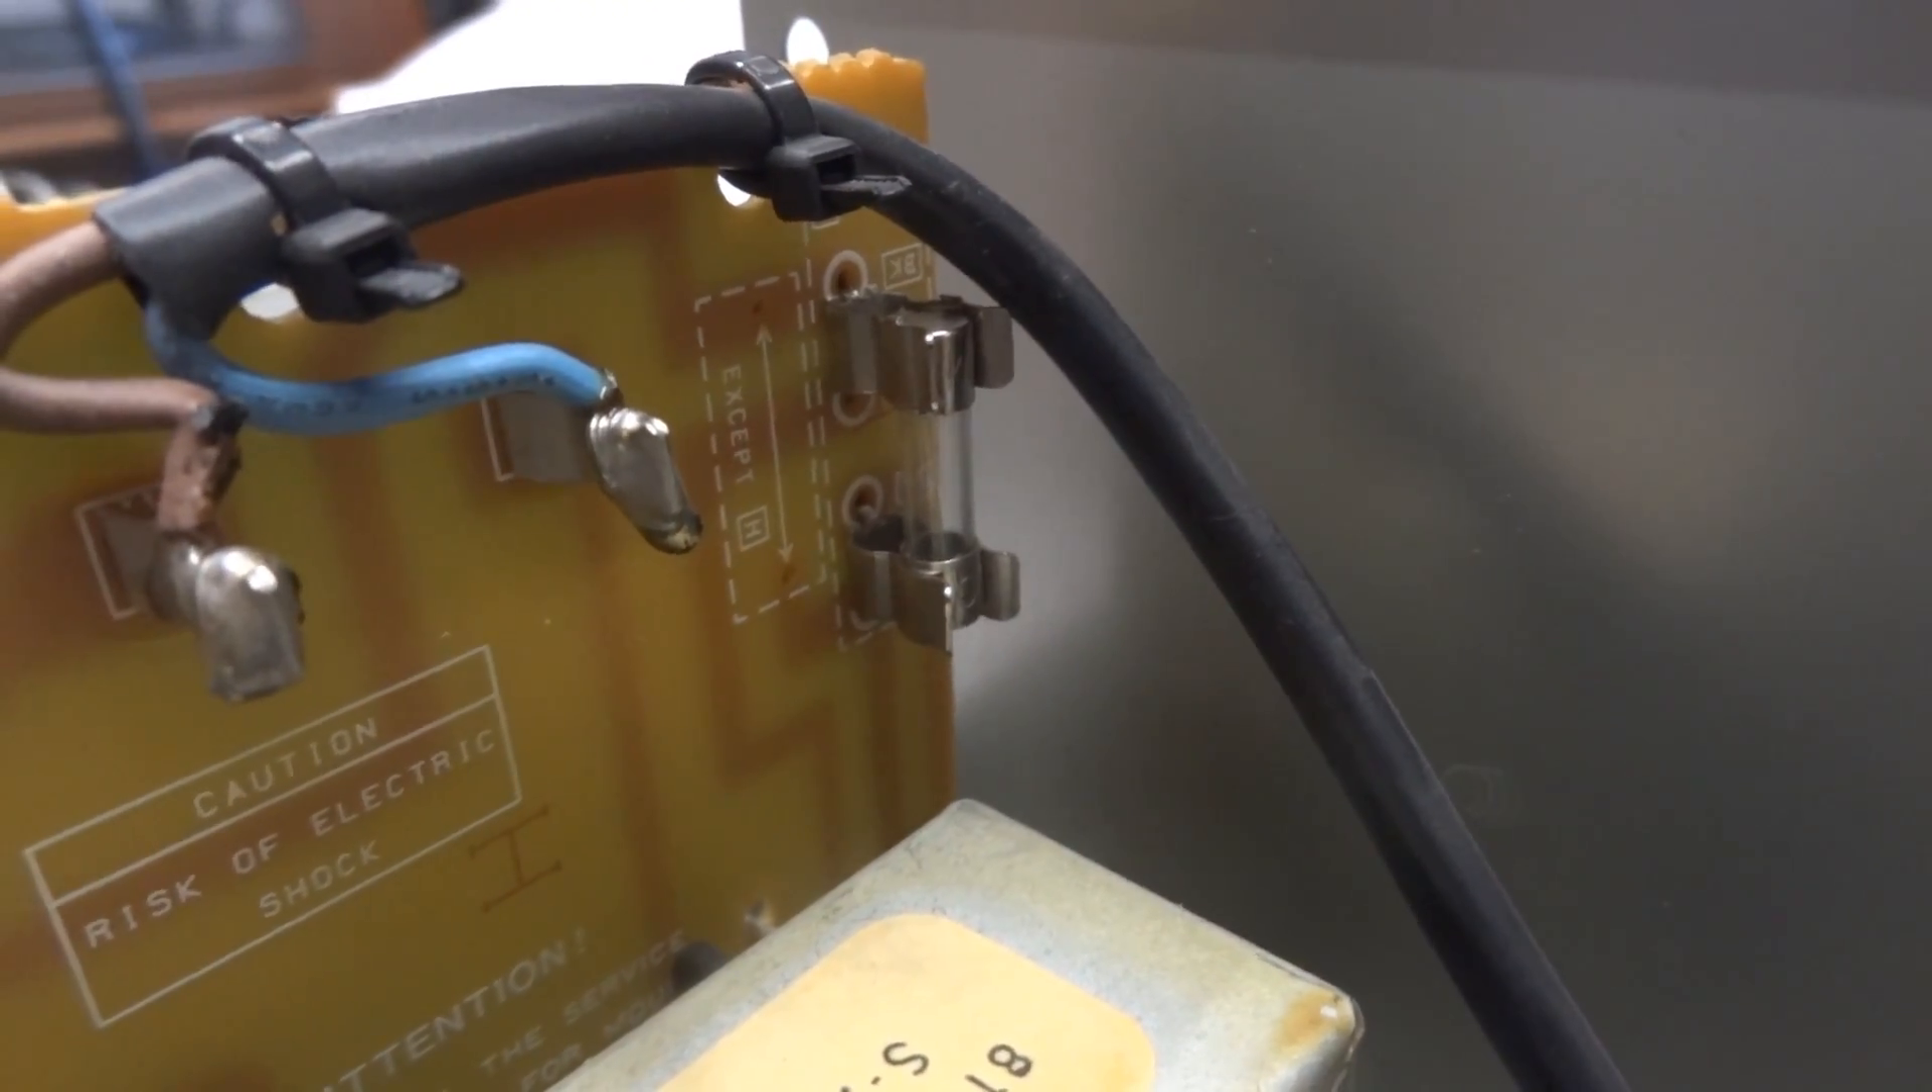As you can see, we now have a fuse. Nice little 500 milliampere primary fuse.